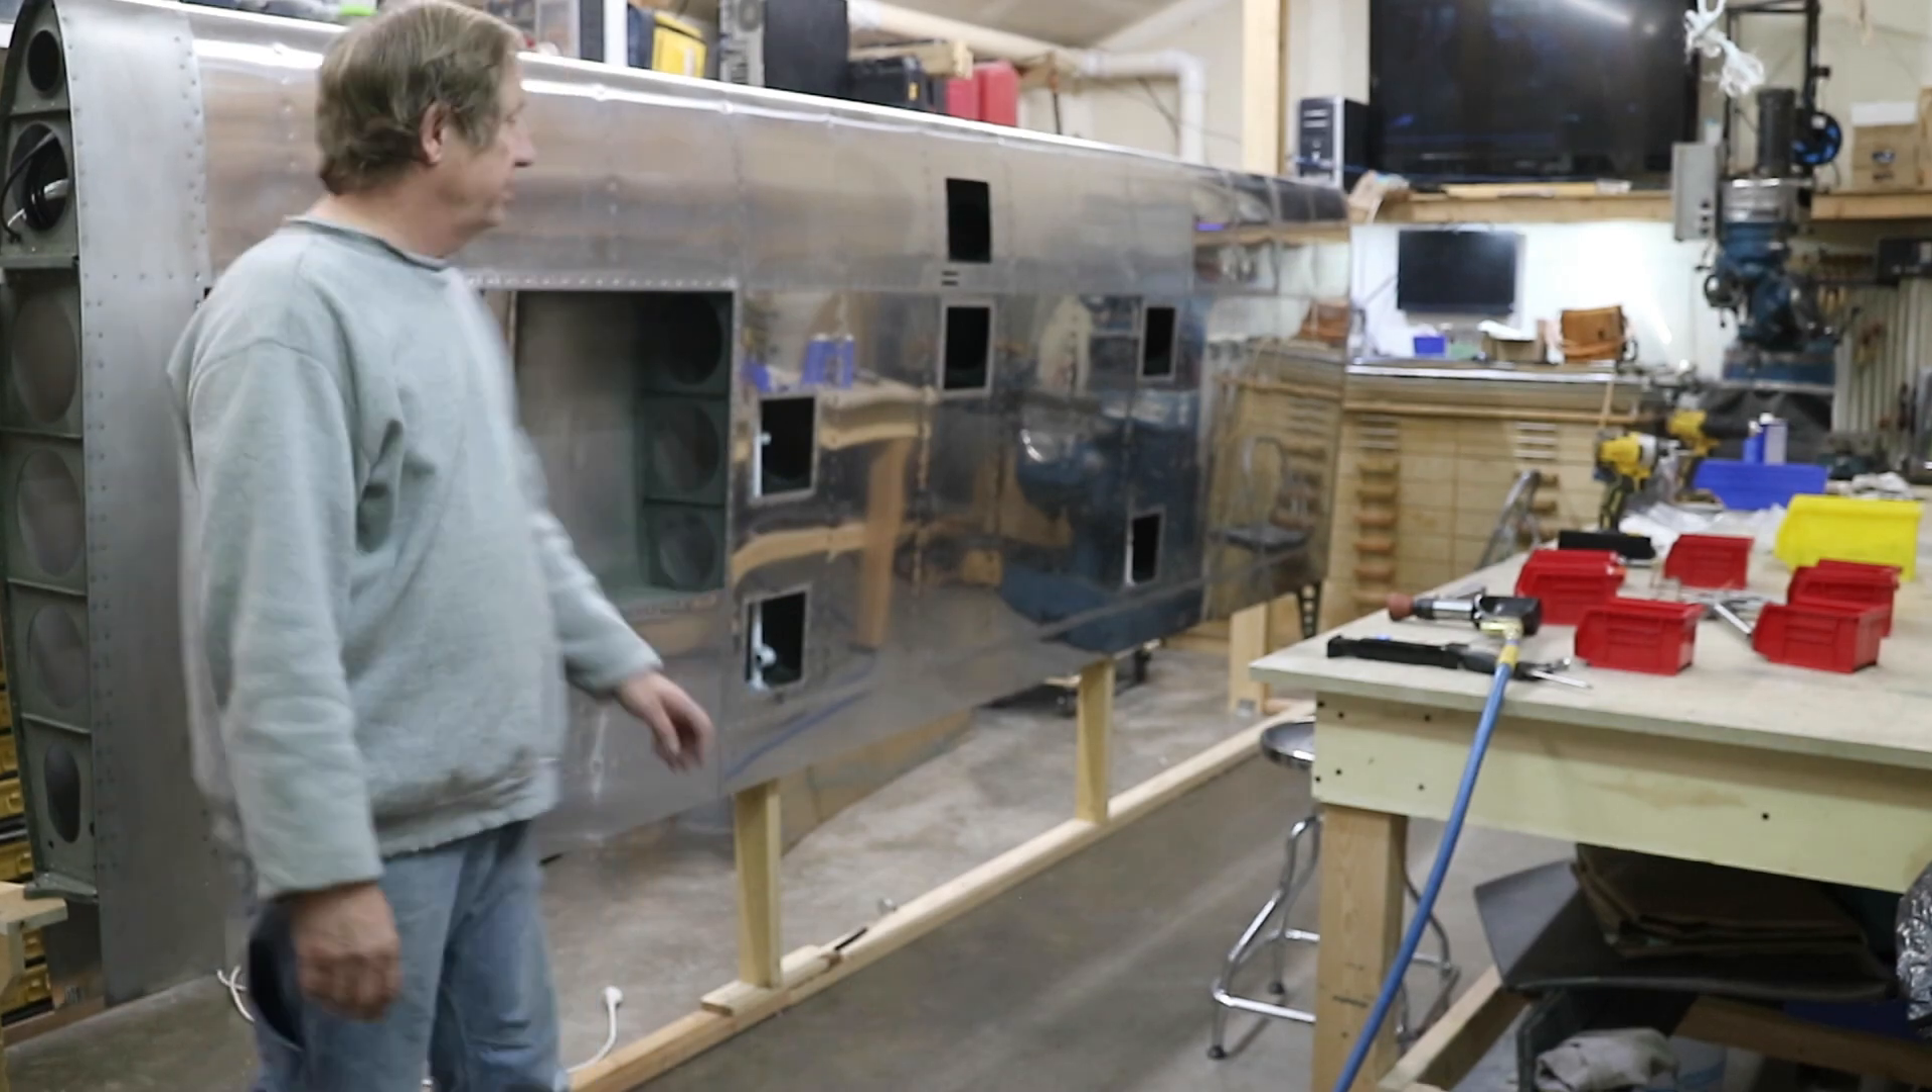All the sheets are in there in place still need to put the access panels in.